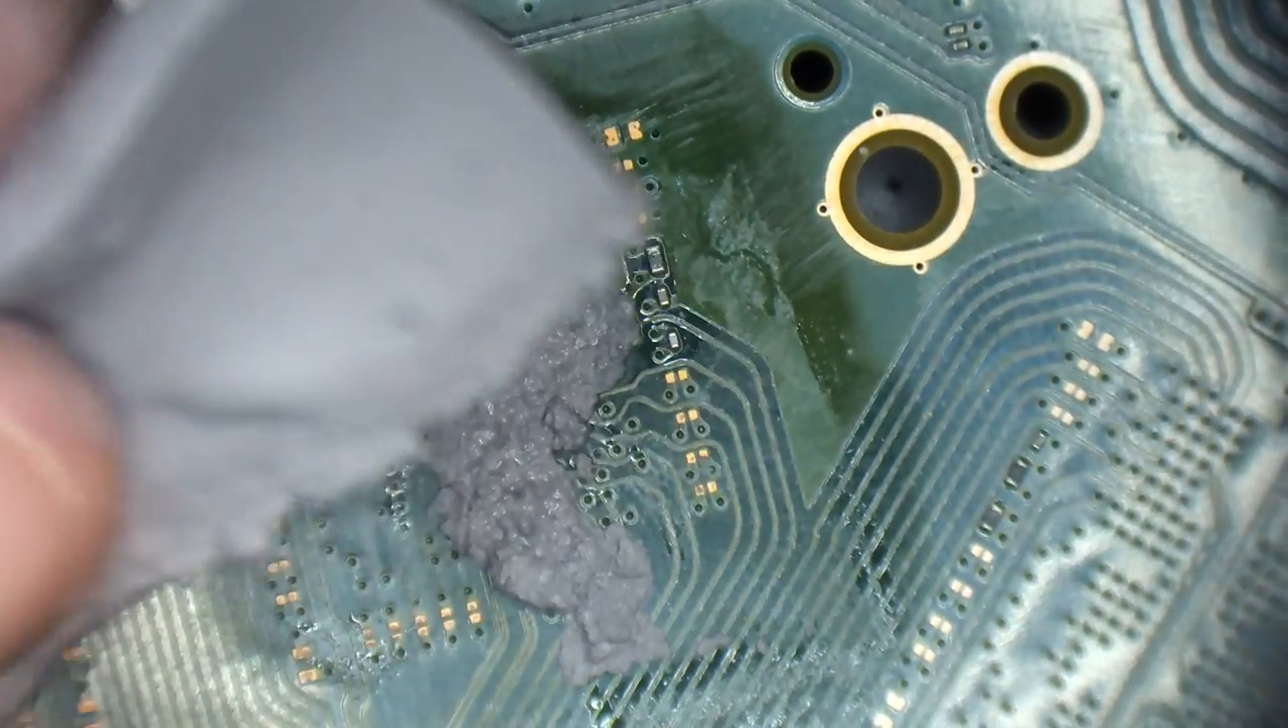This thermal pad needs to come off. I need to be able to see.